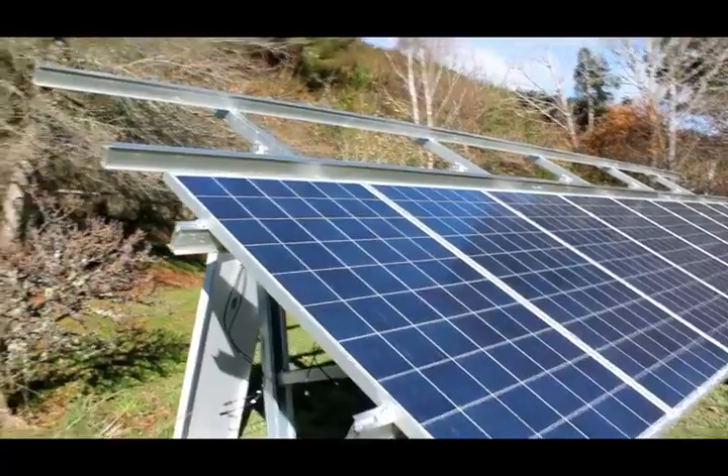So you can see the panels there laid nicely across those bottom two rails.